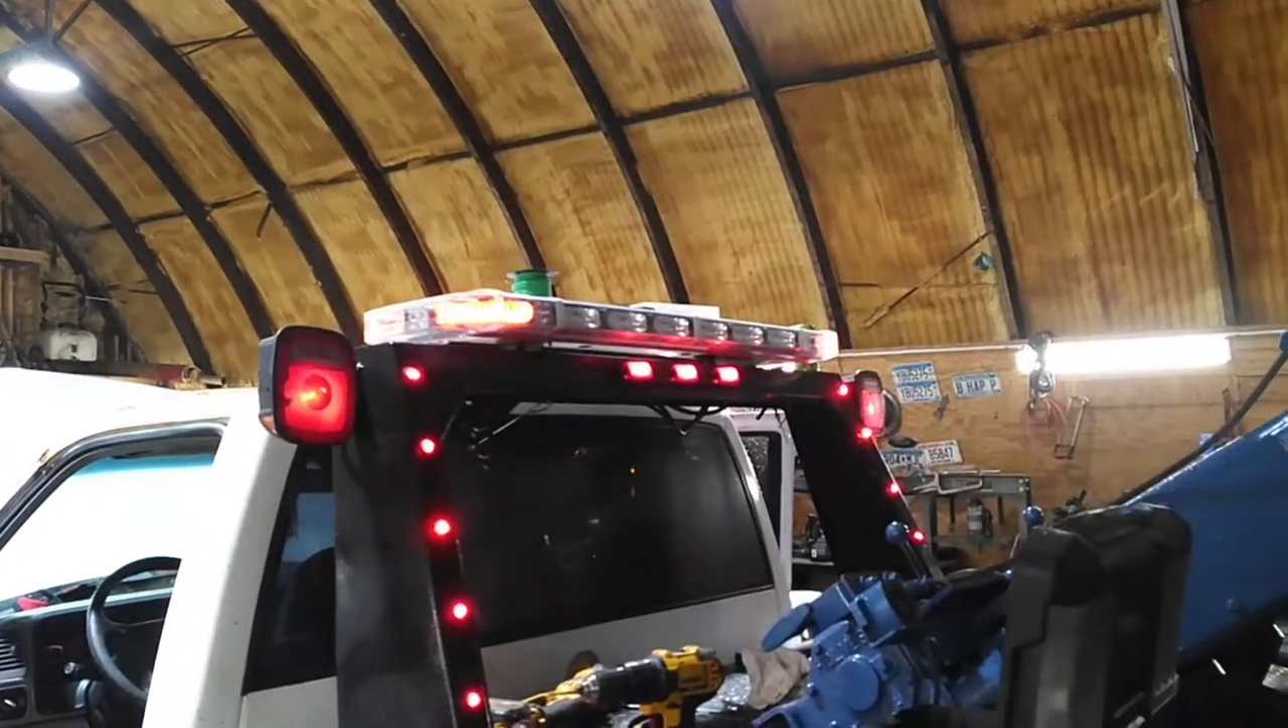You can see, now better. I've installed the light bar, and the reds in the corners are running lights.